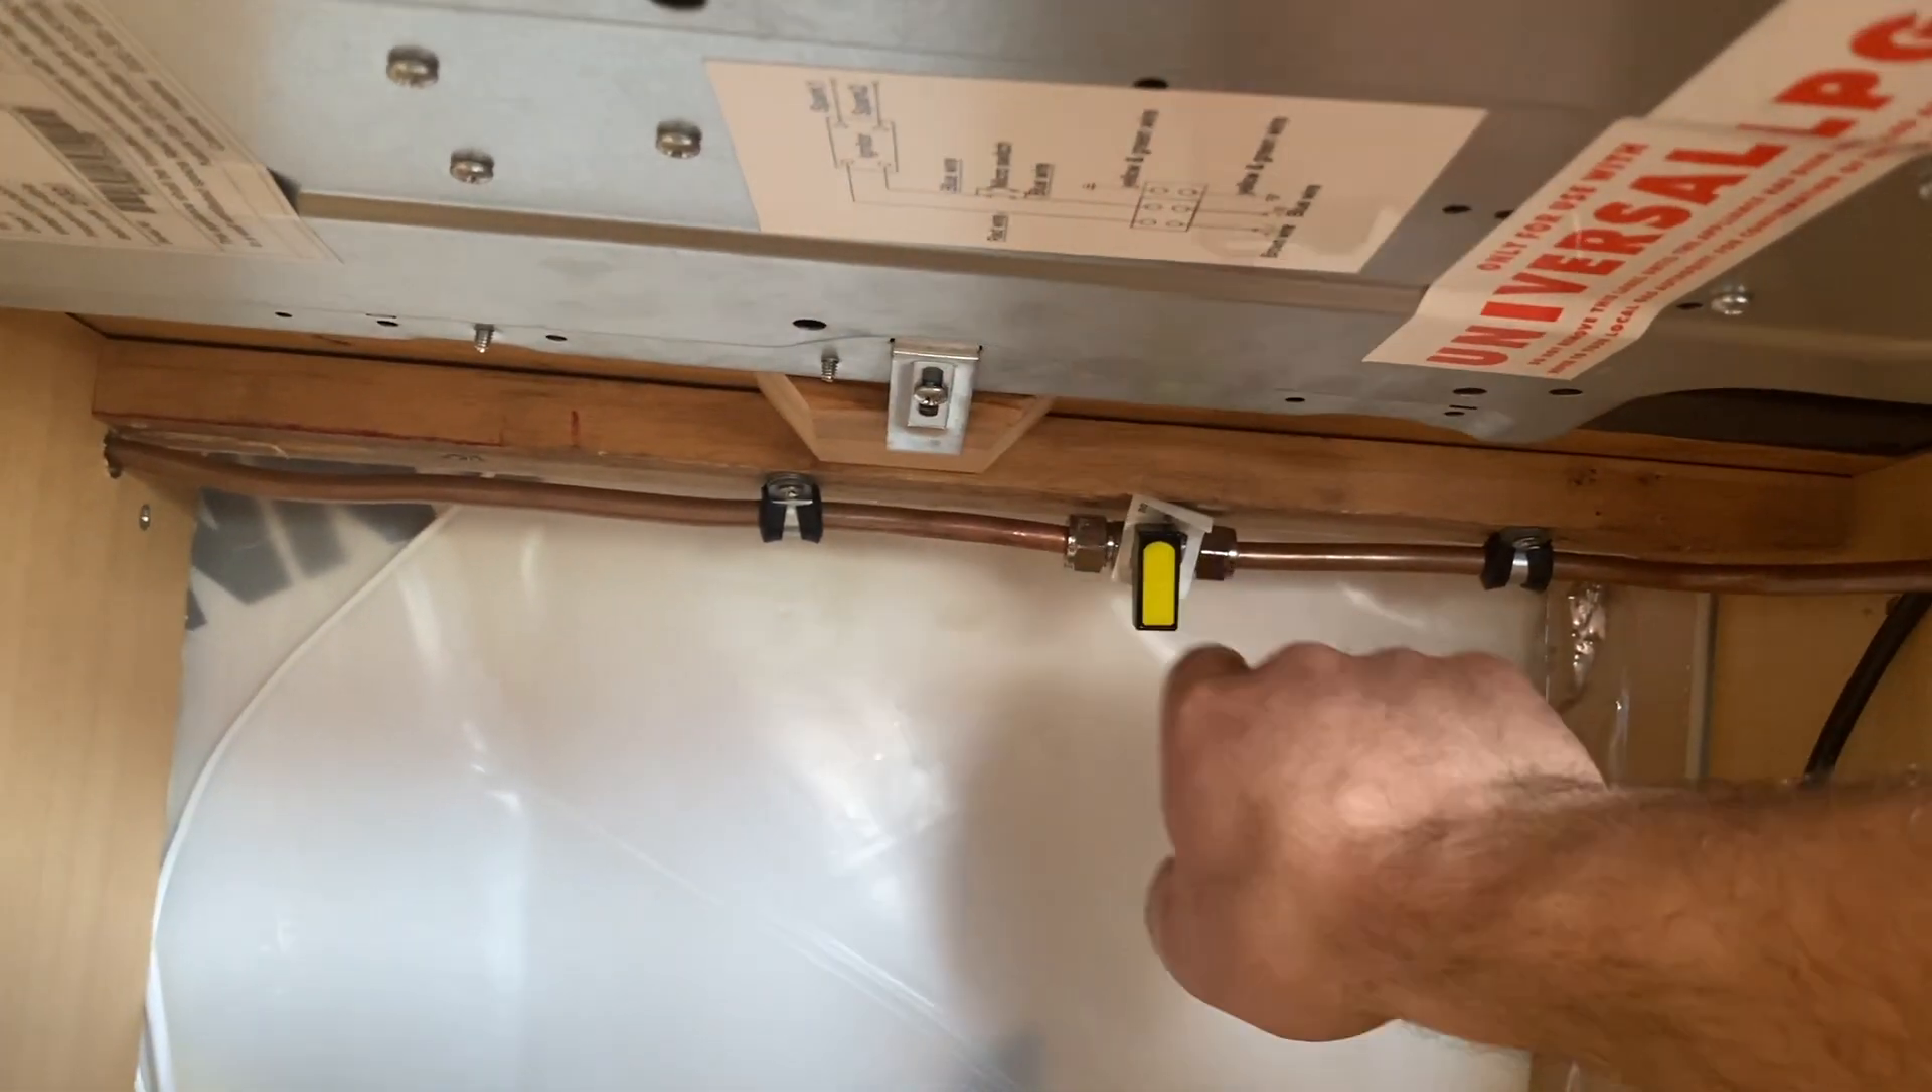I've run my copper pipe round with p clips supporting the pipe work at regular intervals.